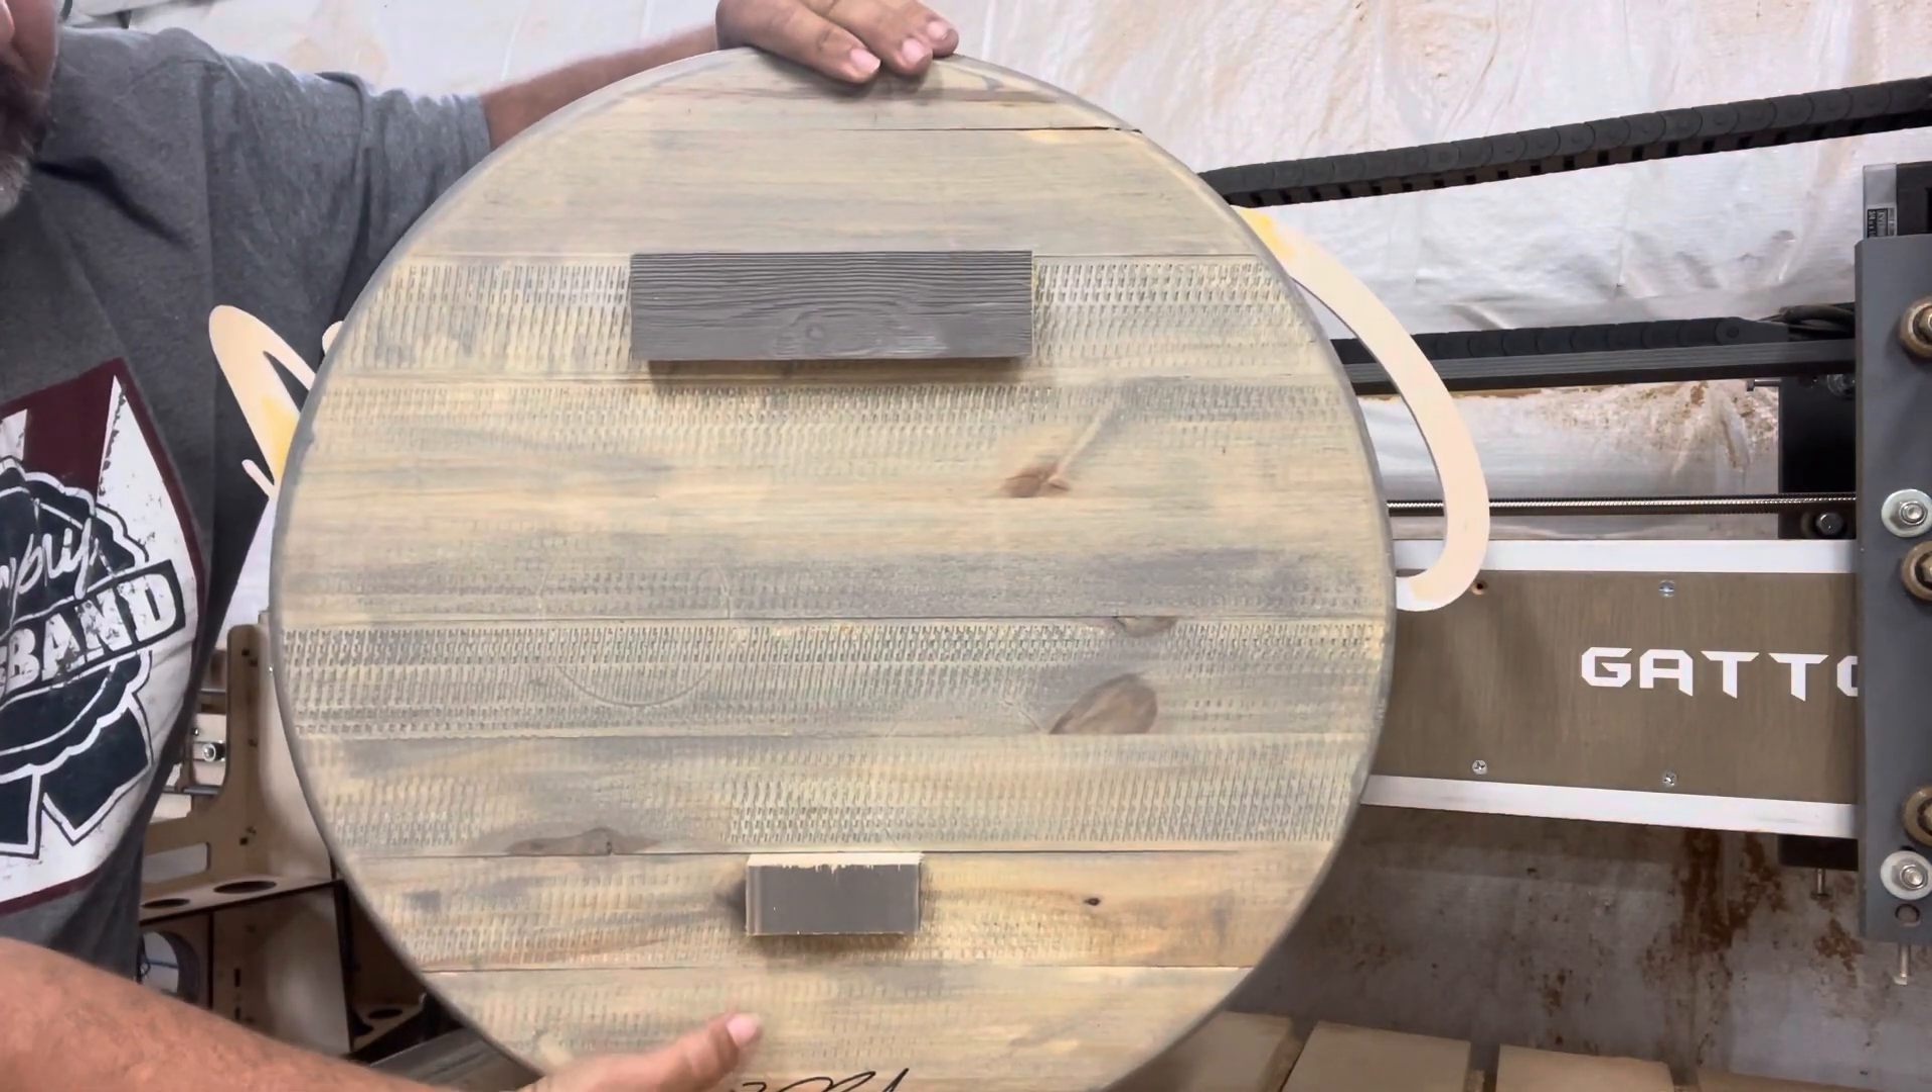On the back here I went ahead and I put a freedom cleat and a little spacer block down there on the bottom just to hold it off of the wall properly.